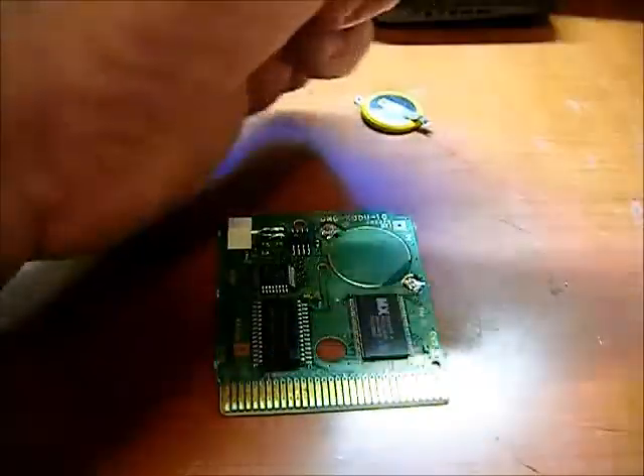All right, there's the old battery gone.